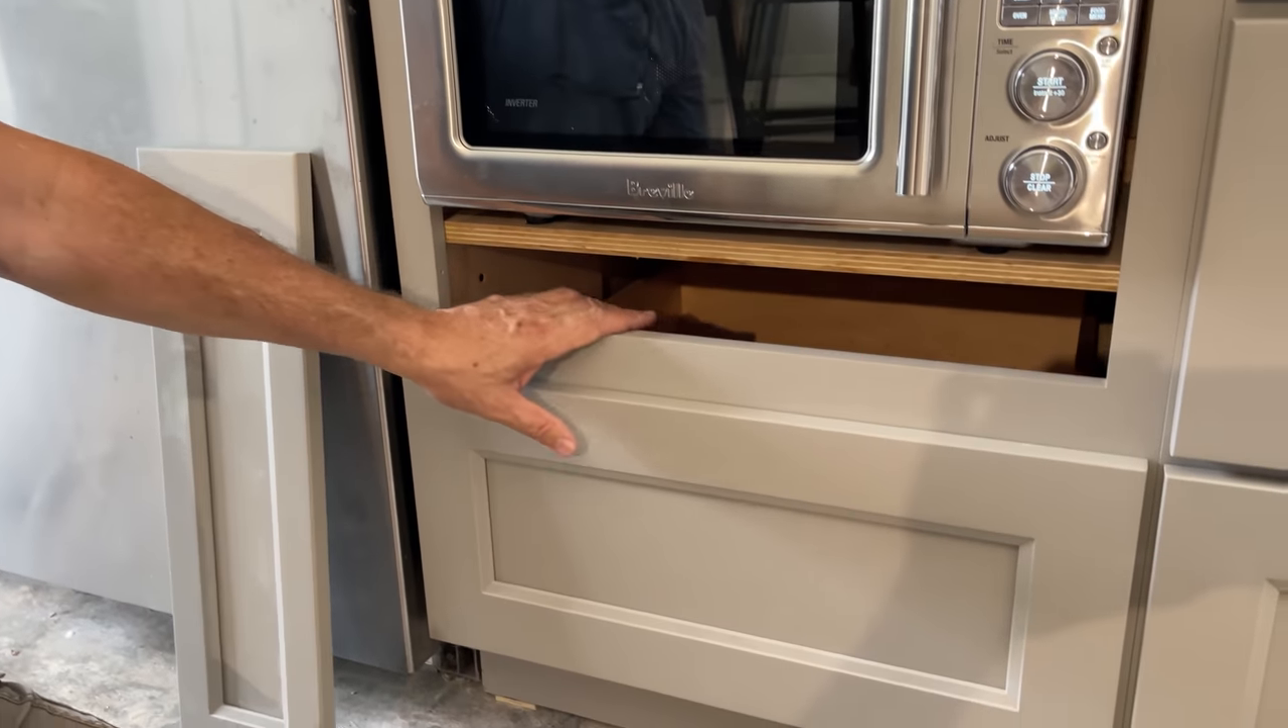All right. I put the drawer back down here, so now you can really see how this is going to look.